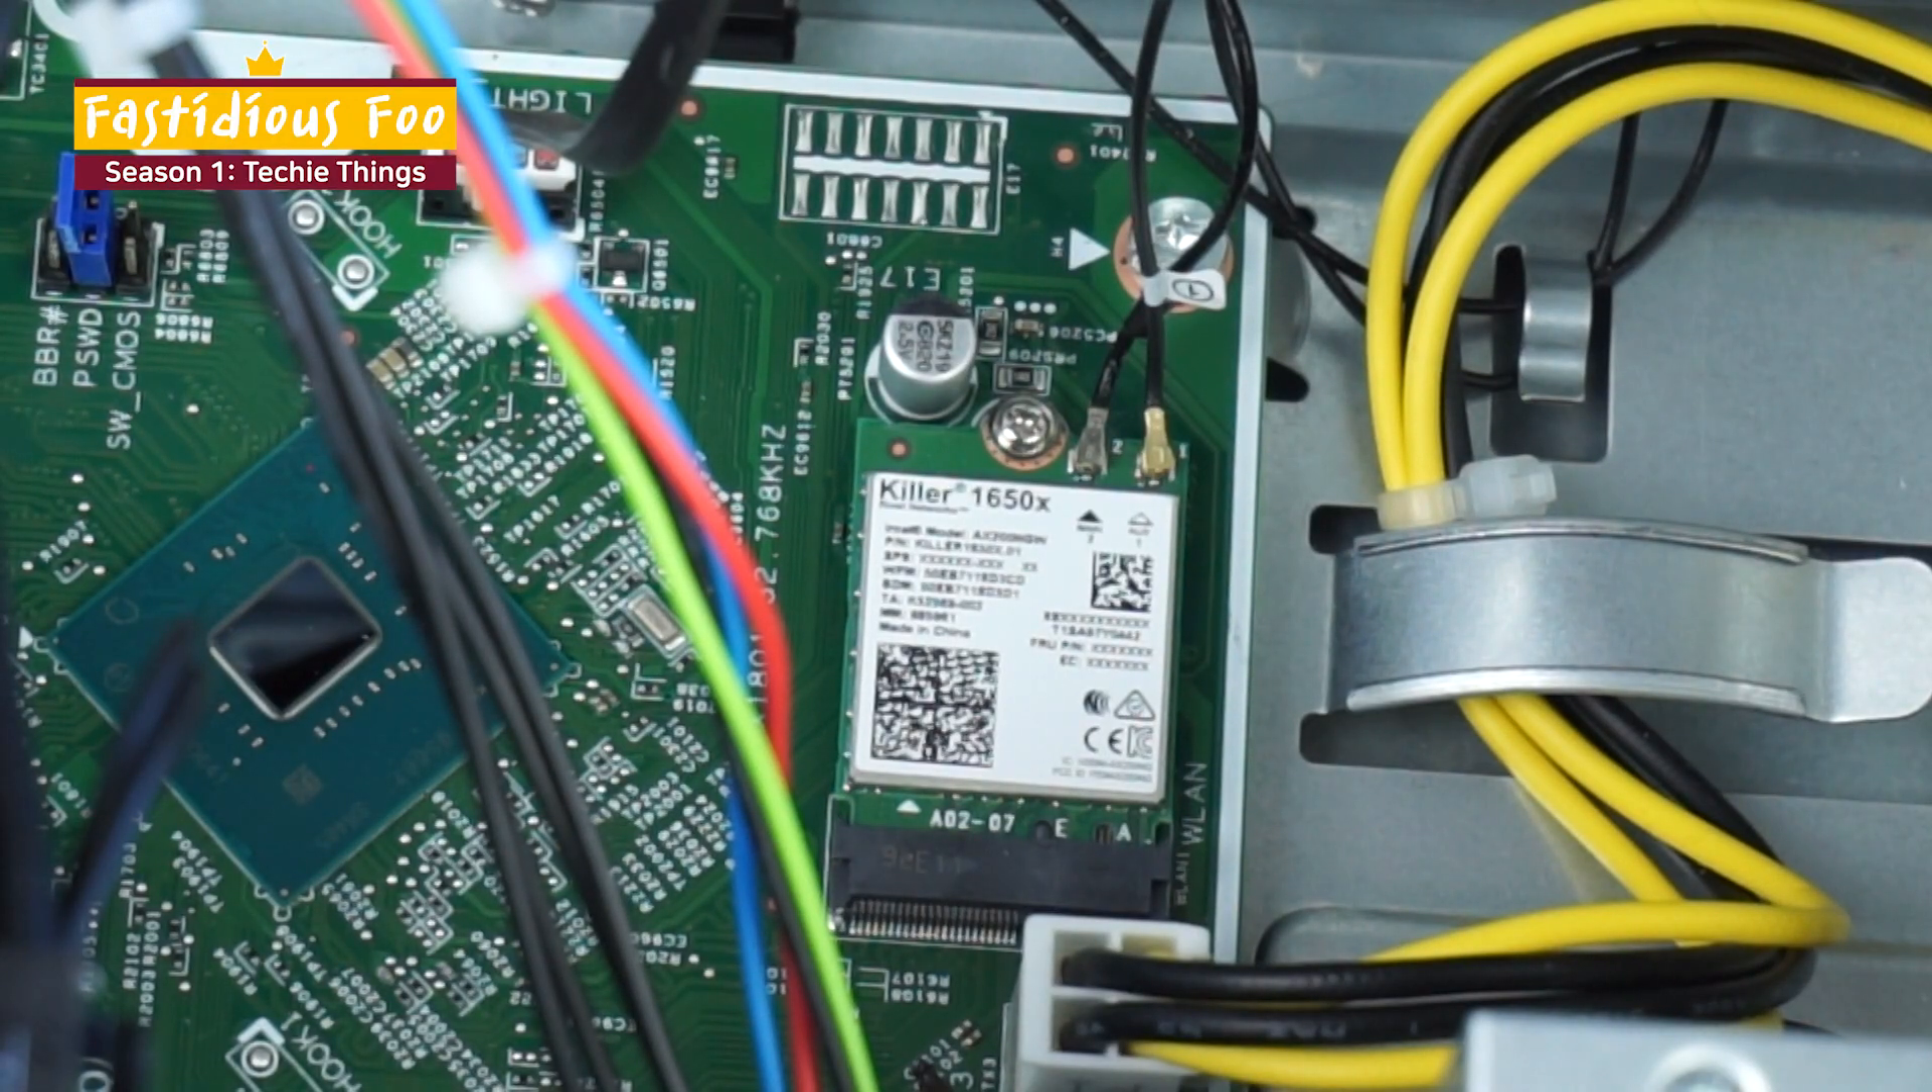Now I have both of the antennas in and I am done with that installation.